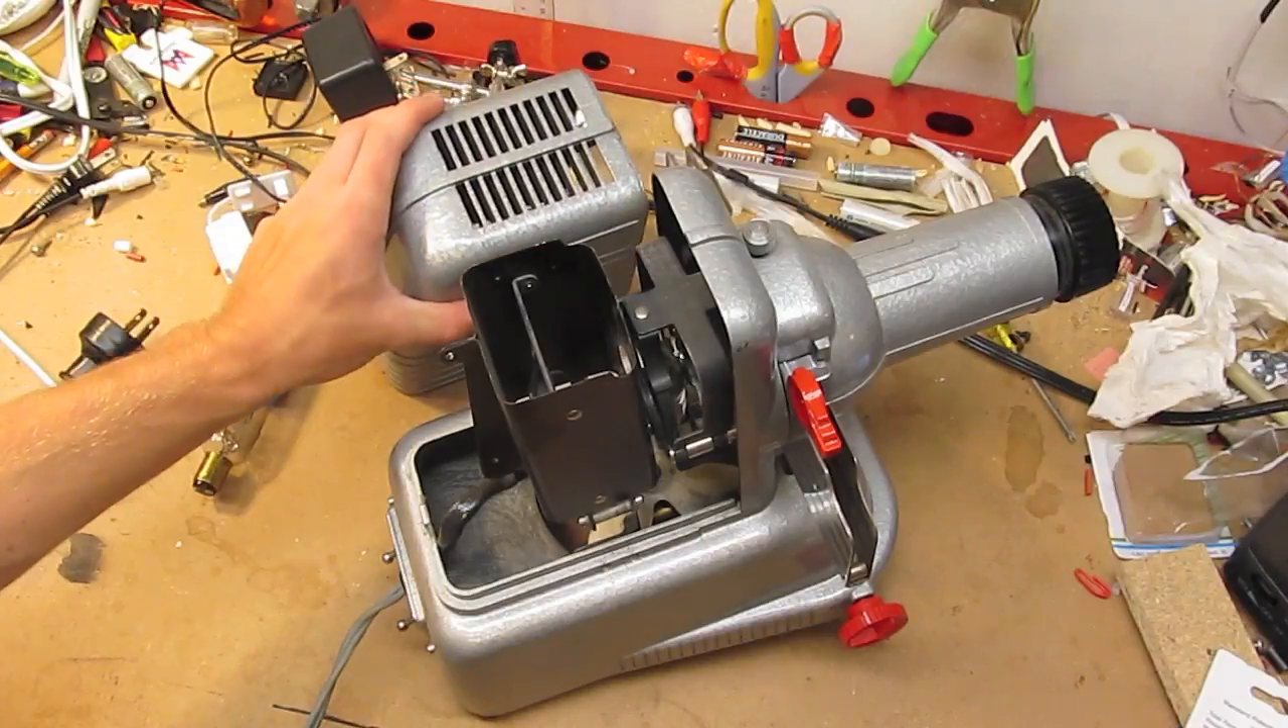Here is the projector with the cover removed.